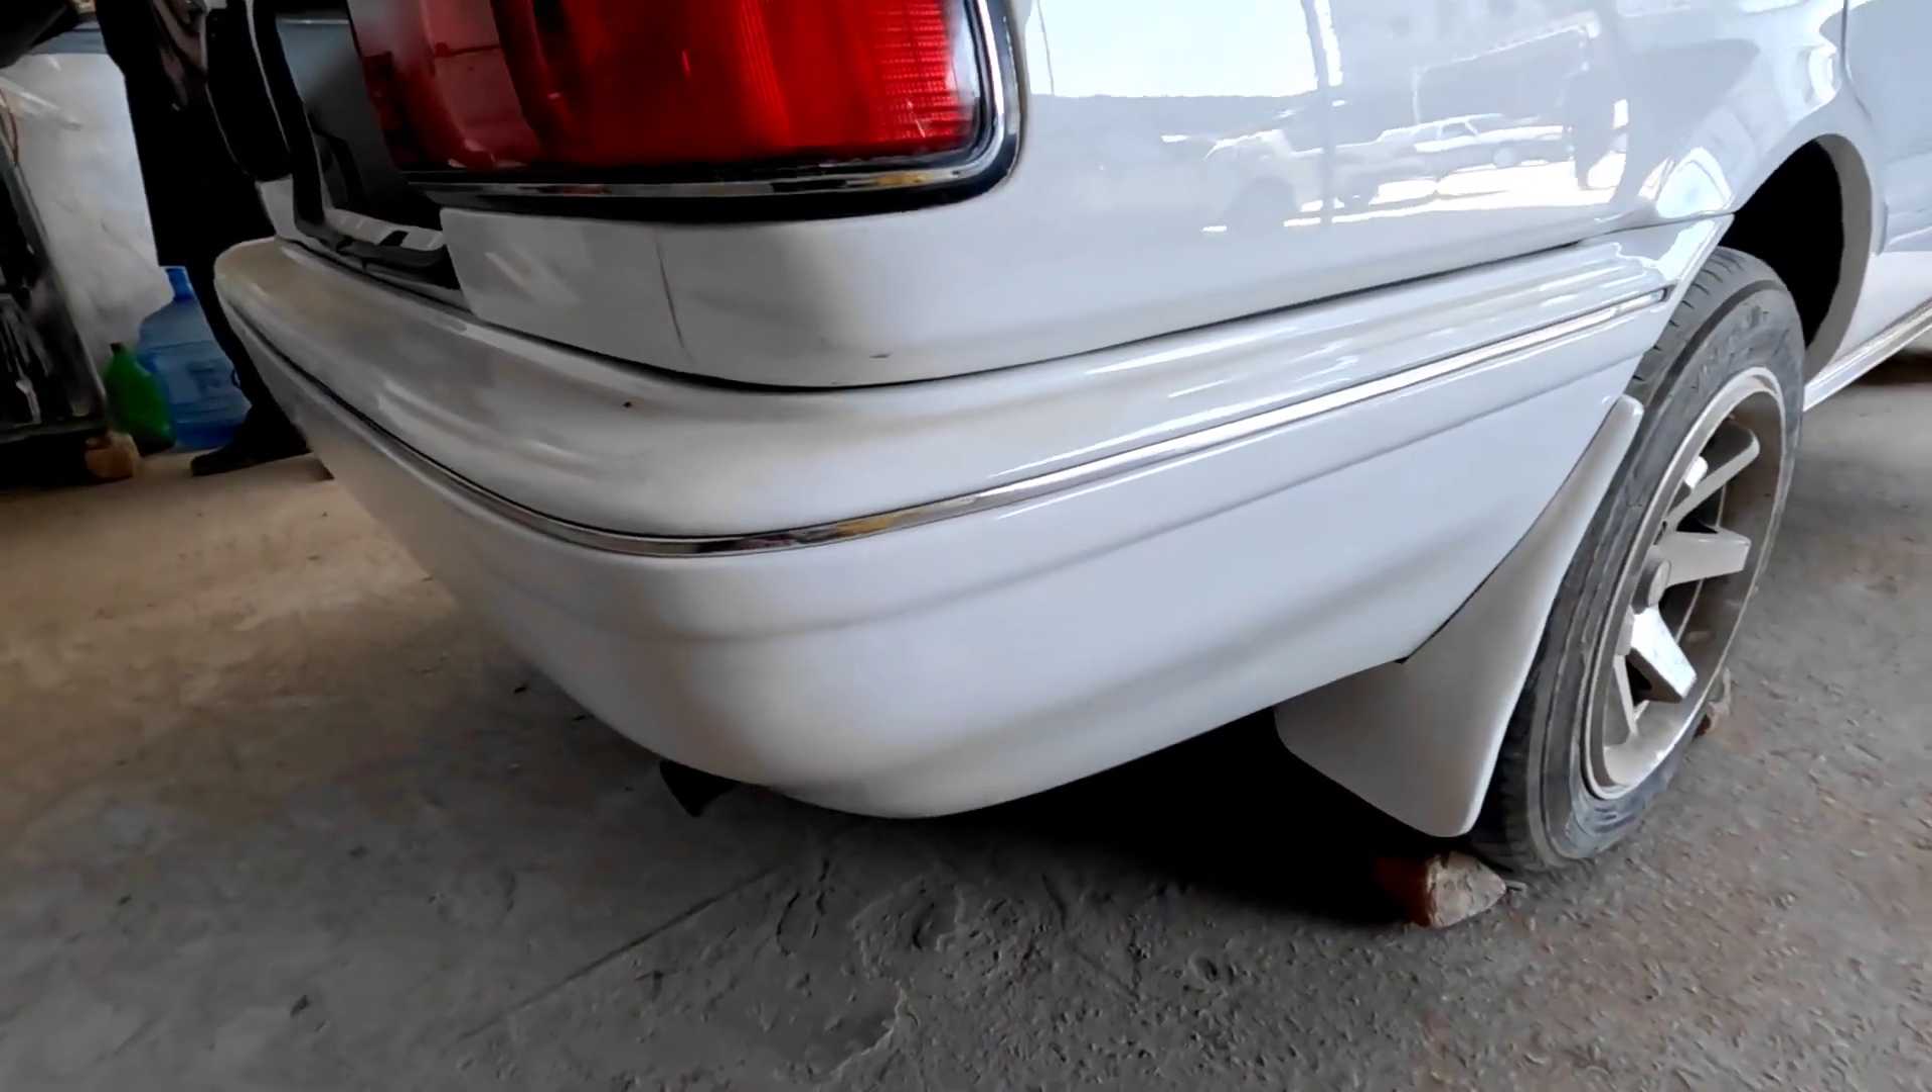یہ دیکھیں کروم کی ملڈنگ لگا دی گئی ہے۔